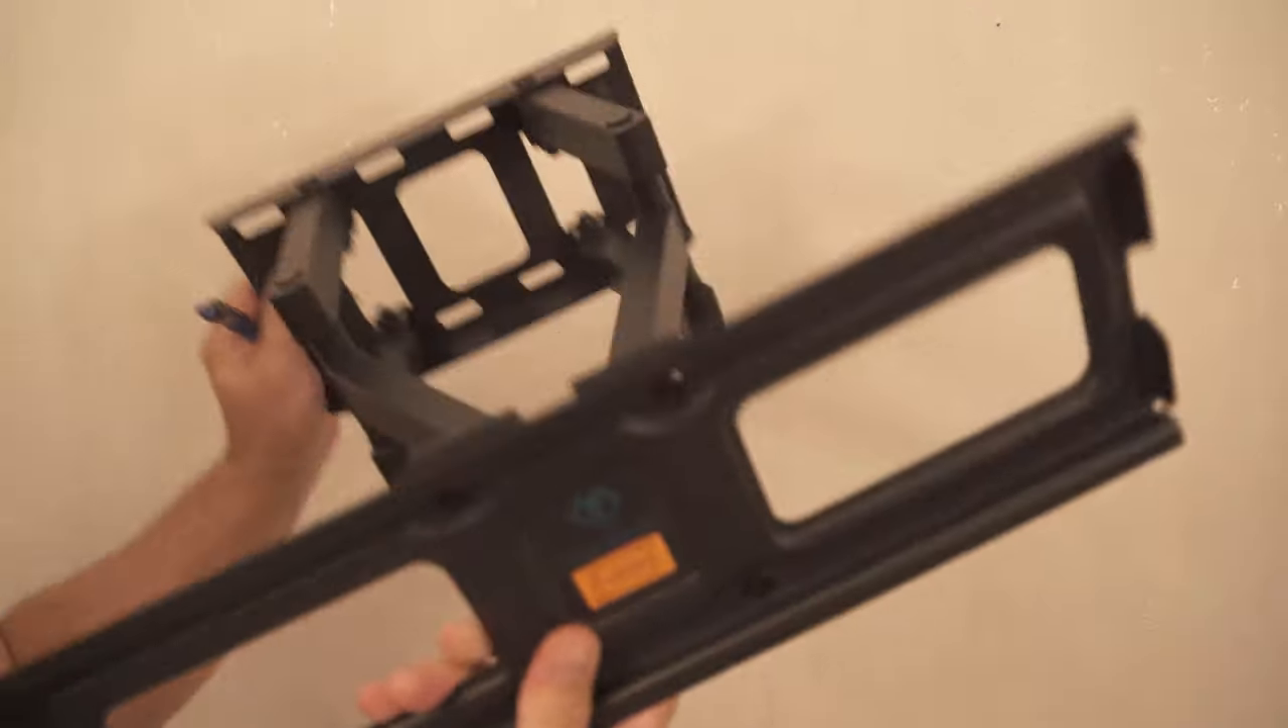Jetzt müssen wir die Wandhalterung aber noch an die Wand bringen.